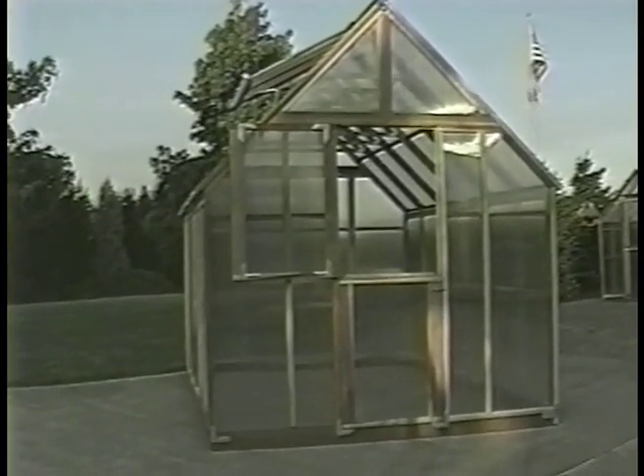That completes your assembly of your sunshine garden house.